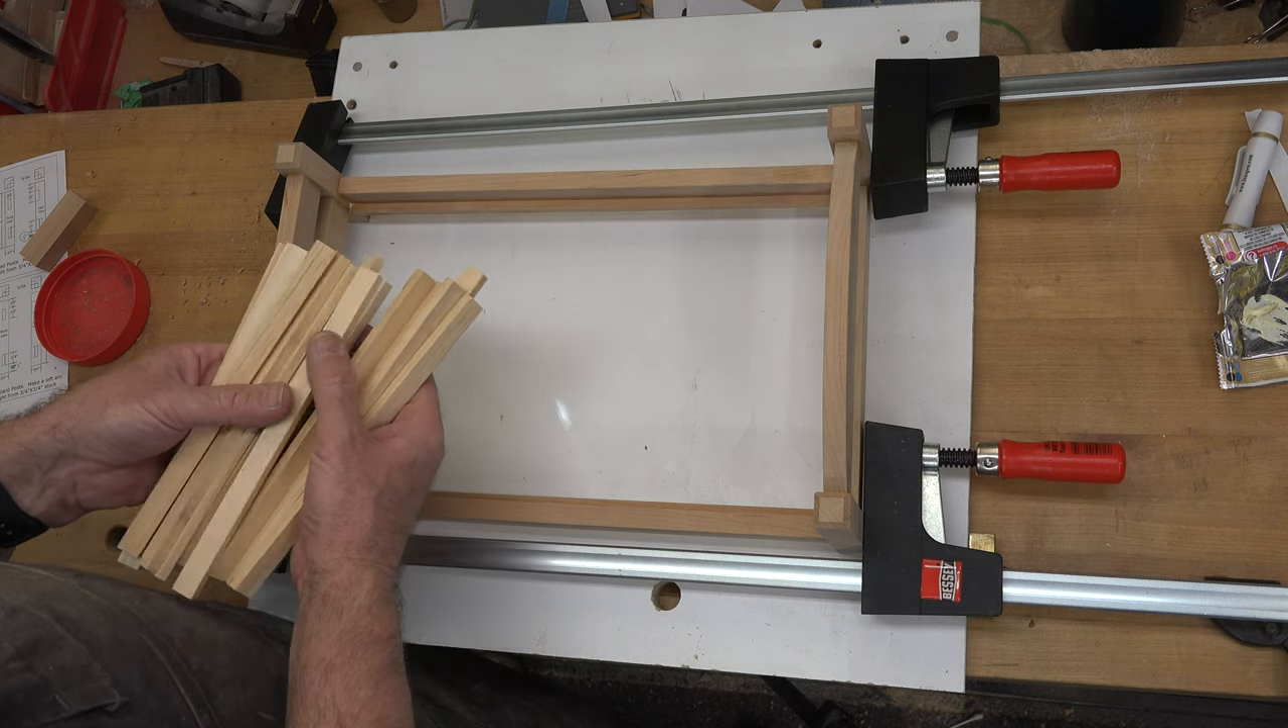Well at this point i've got the bed glued together the entire frame is the way it should be there's just 14 more pieces to put in place and that would be these mattress support slats.